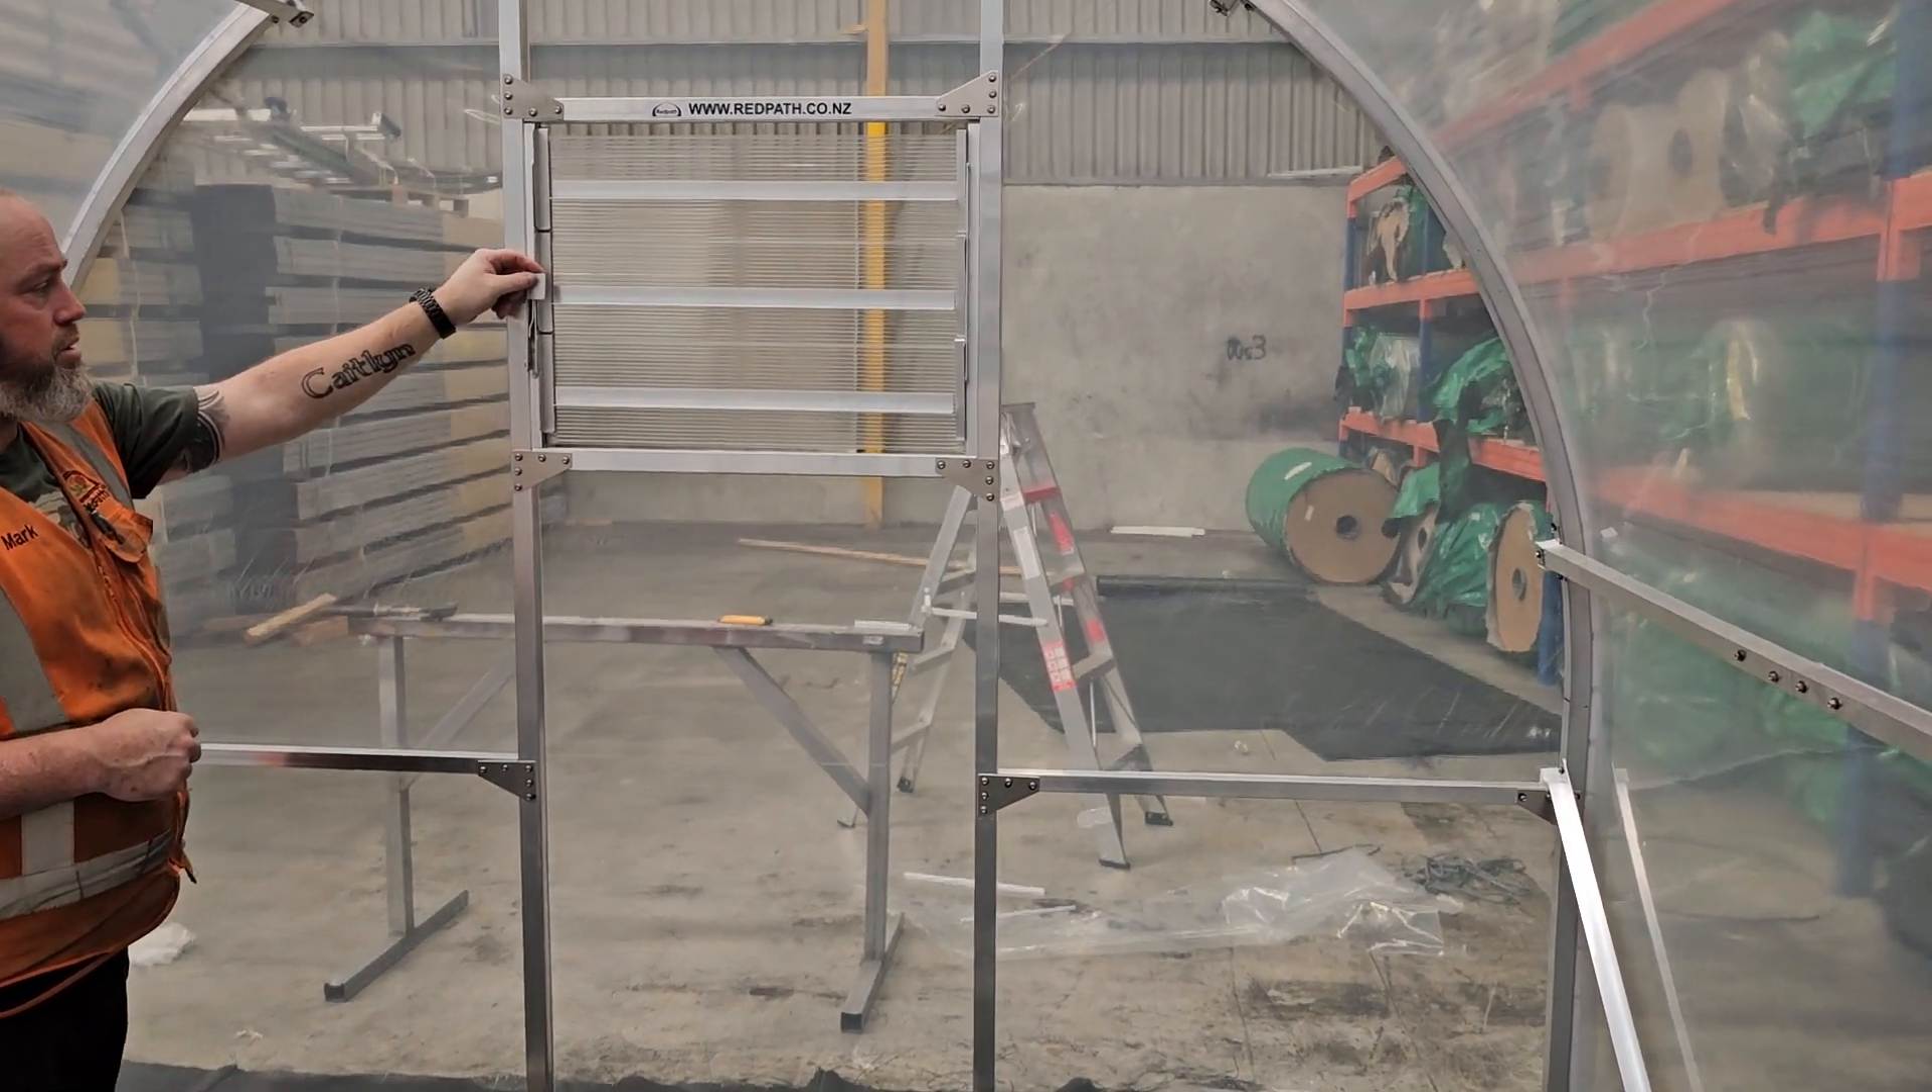Okay so here we have the three blade louver fitted into the rear wall.